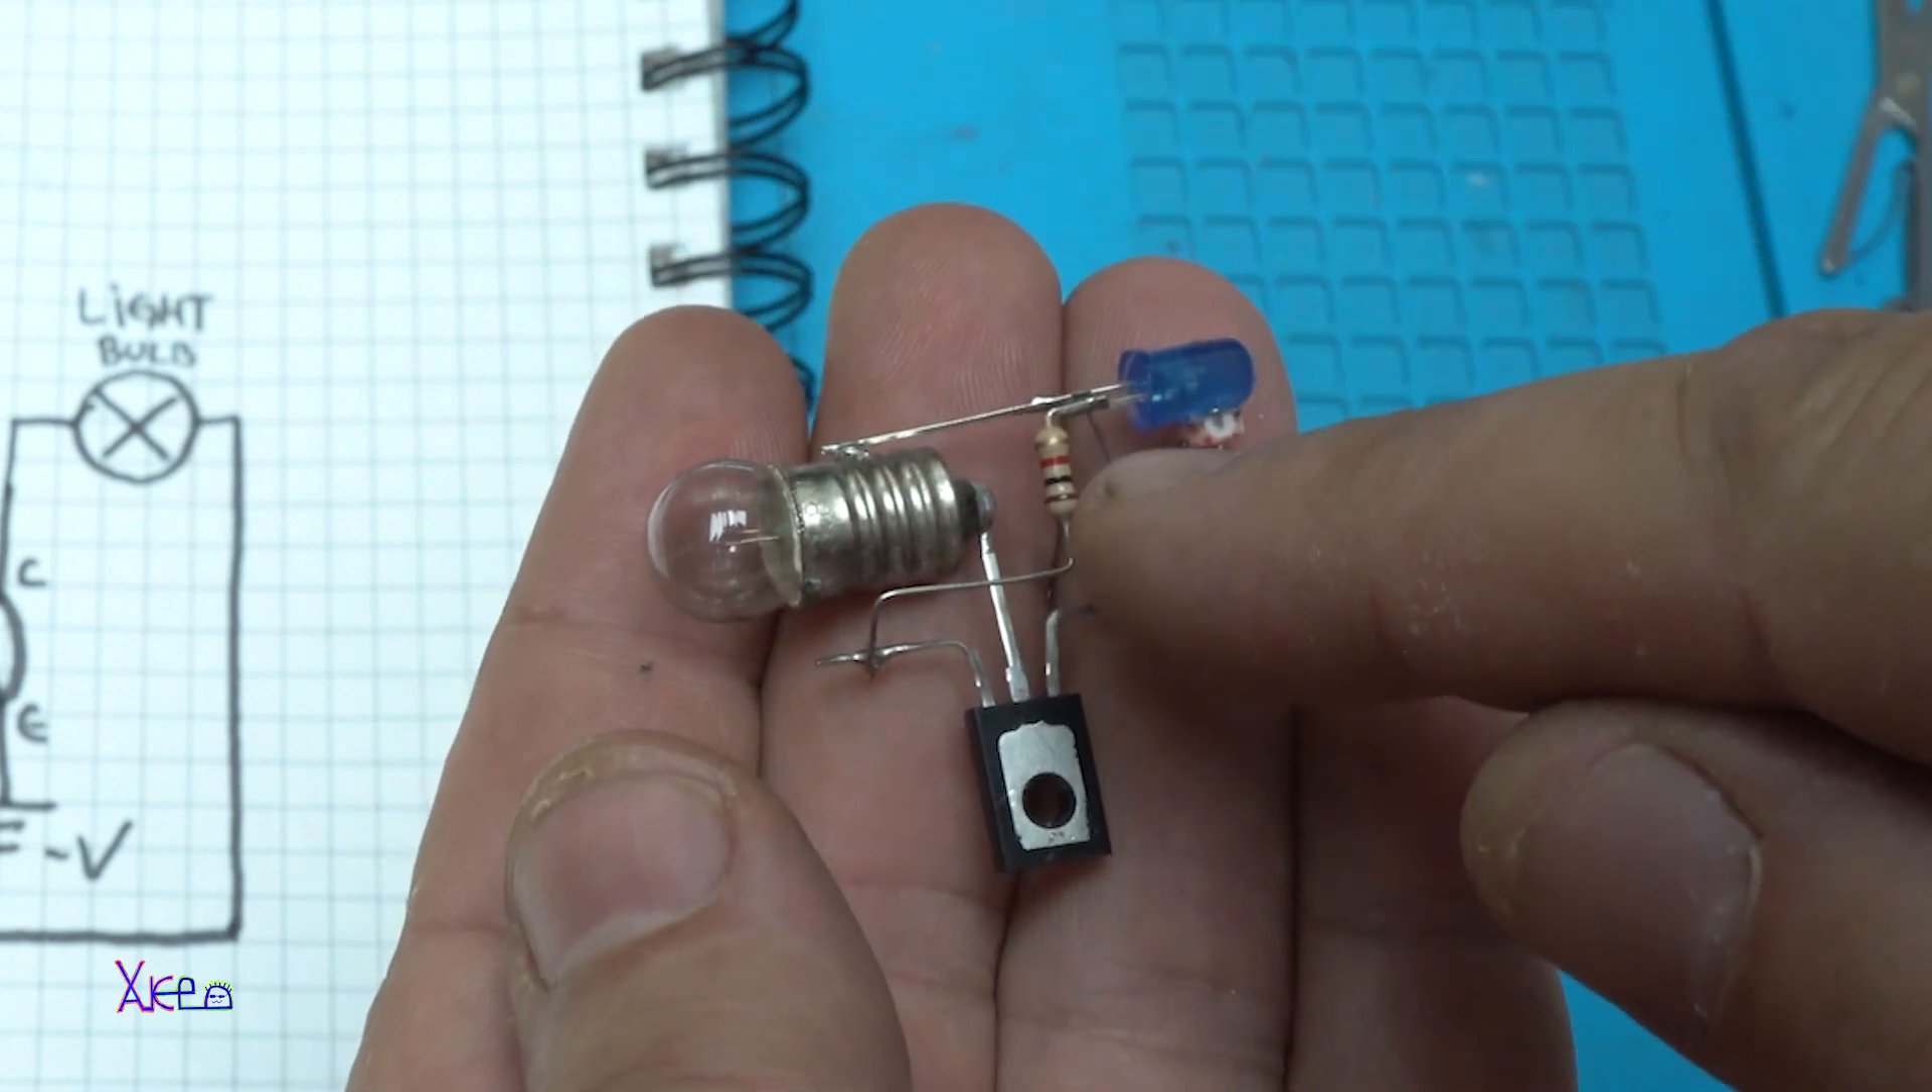And here it is the whole circuit soldered in free form, the light bulb, the transistor.